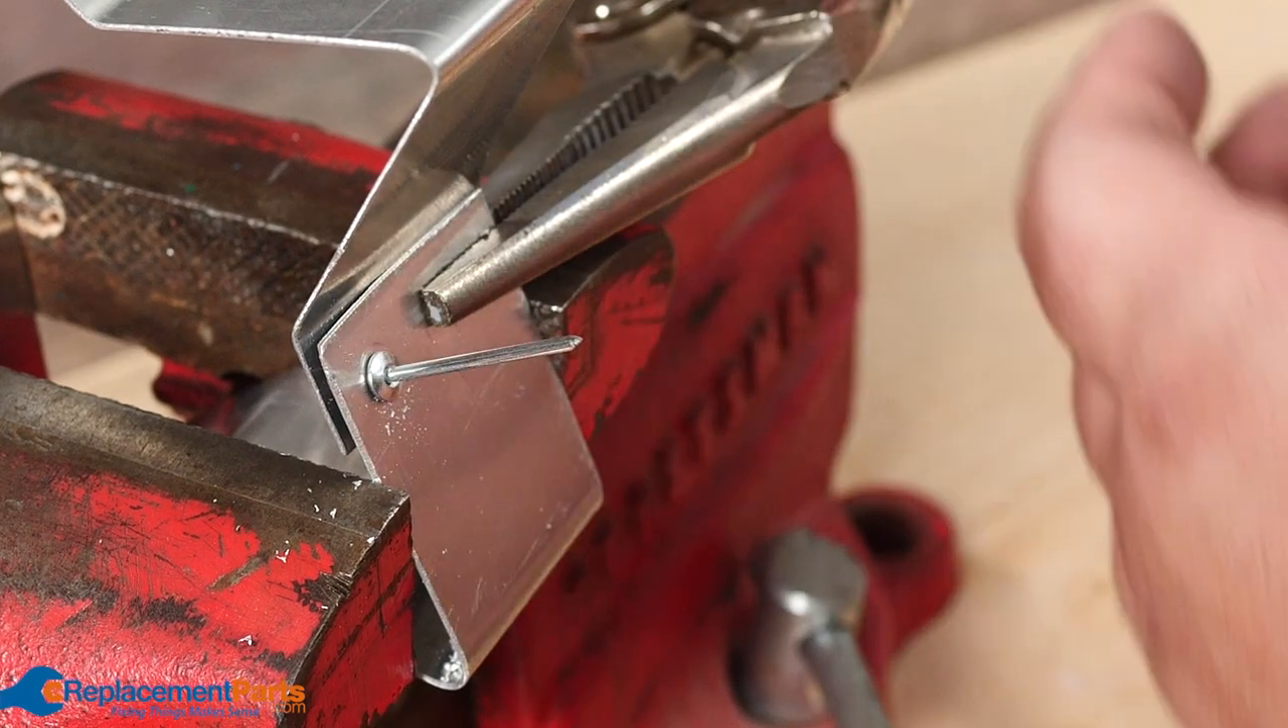We'll put our first rivet in, just sitting there for now.